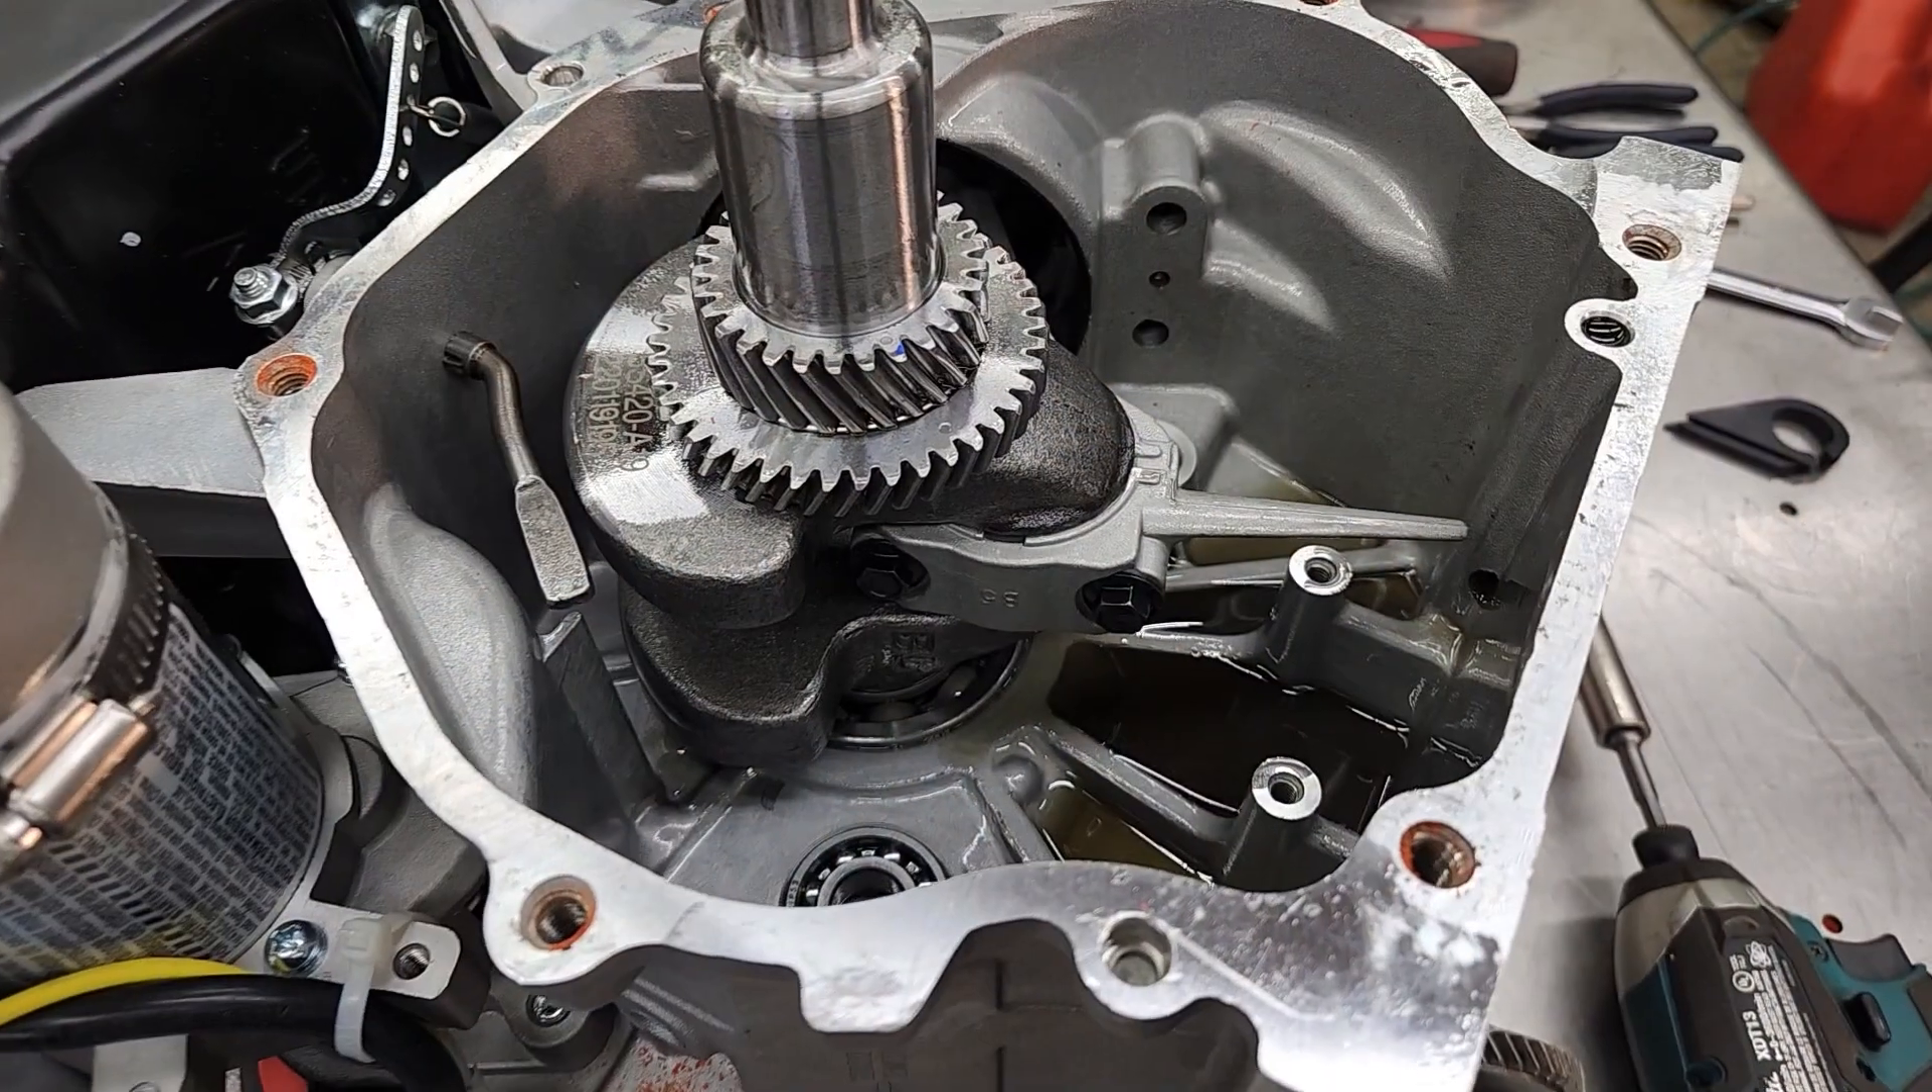Here's a picture with all the internals taken out except for the crankshaft and connecting rod.